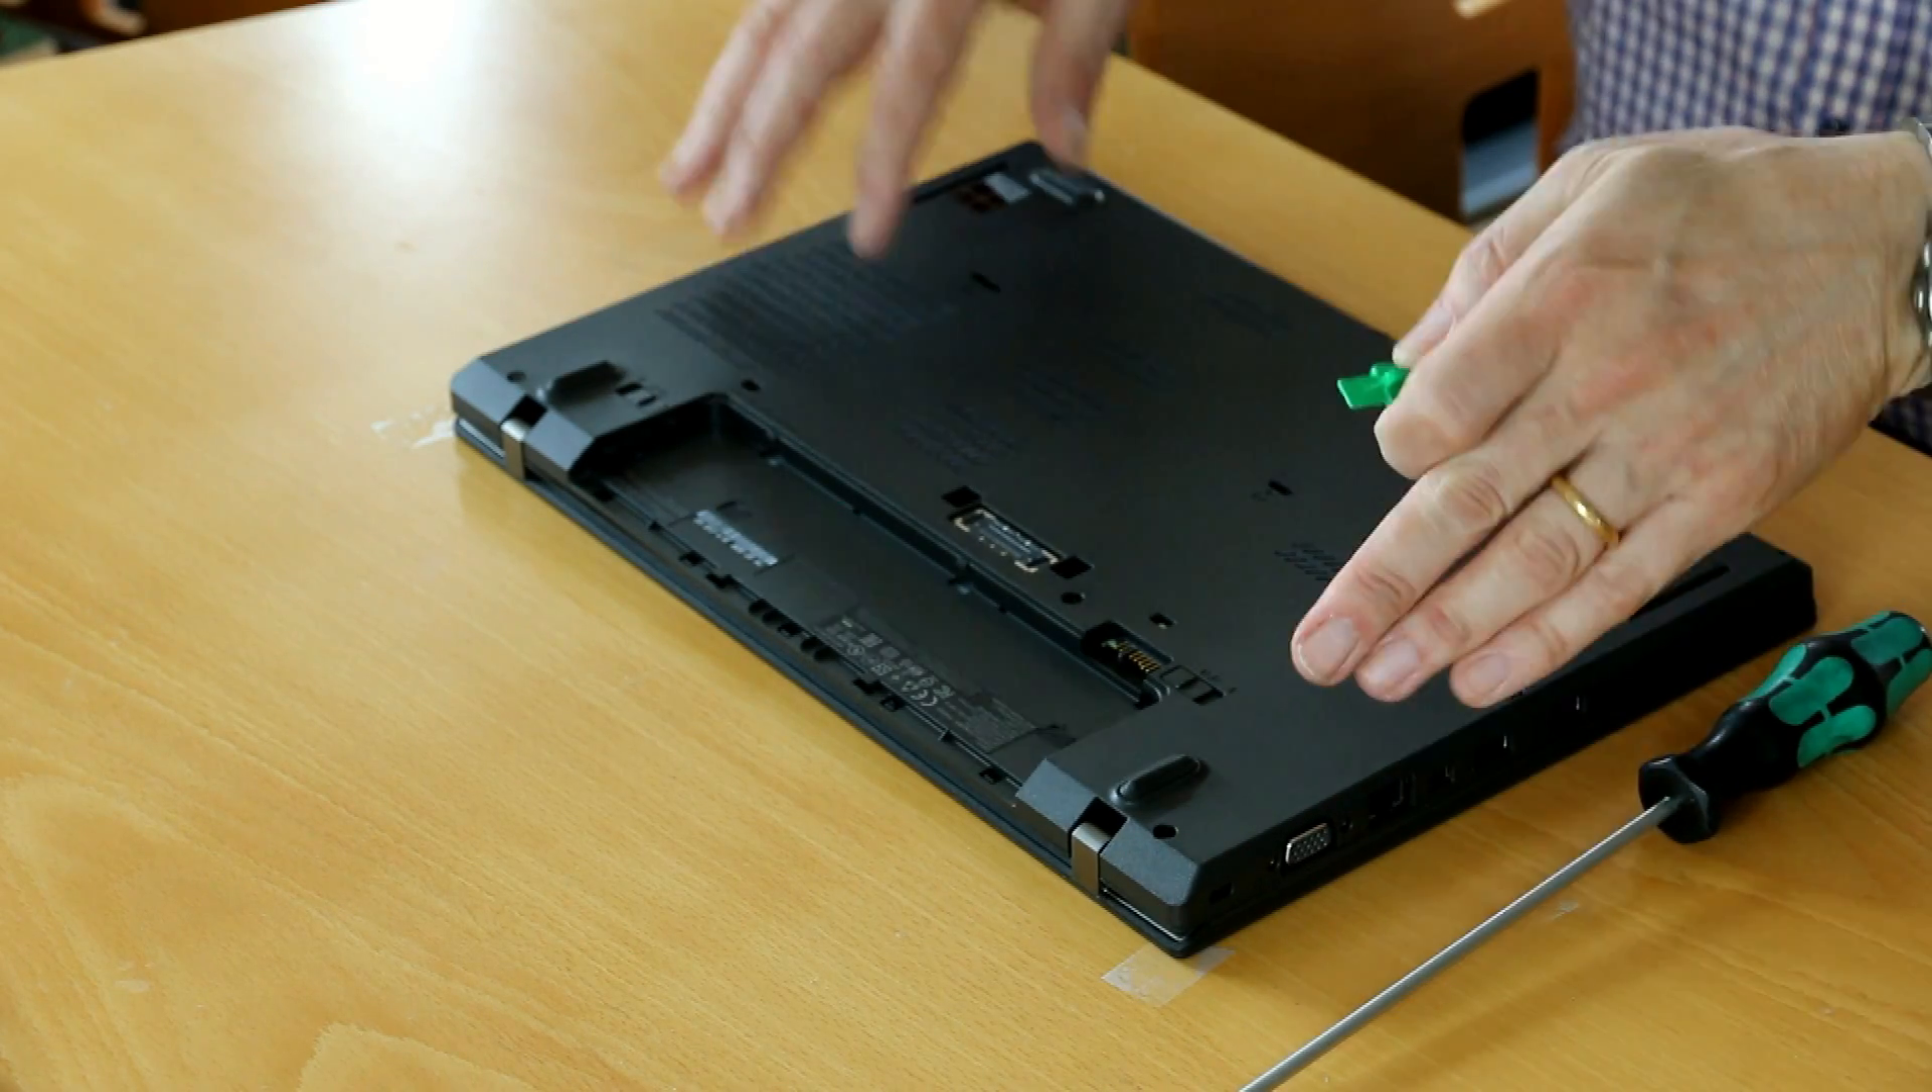I've already removed the battery and it's with the bottom up here.